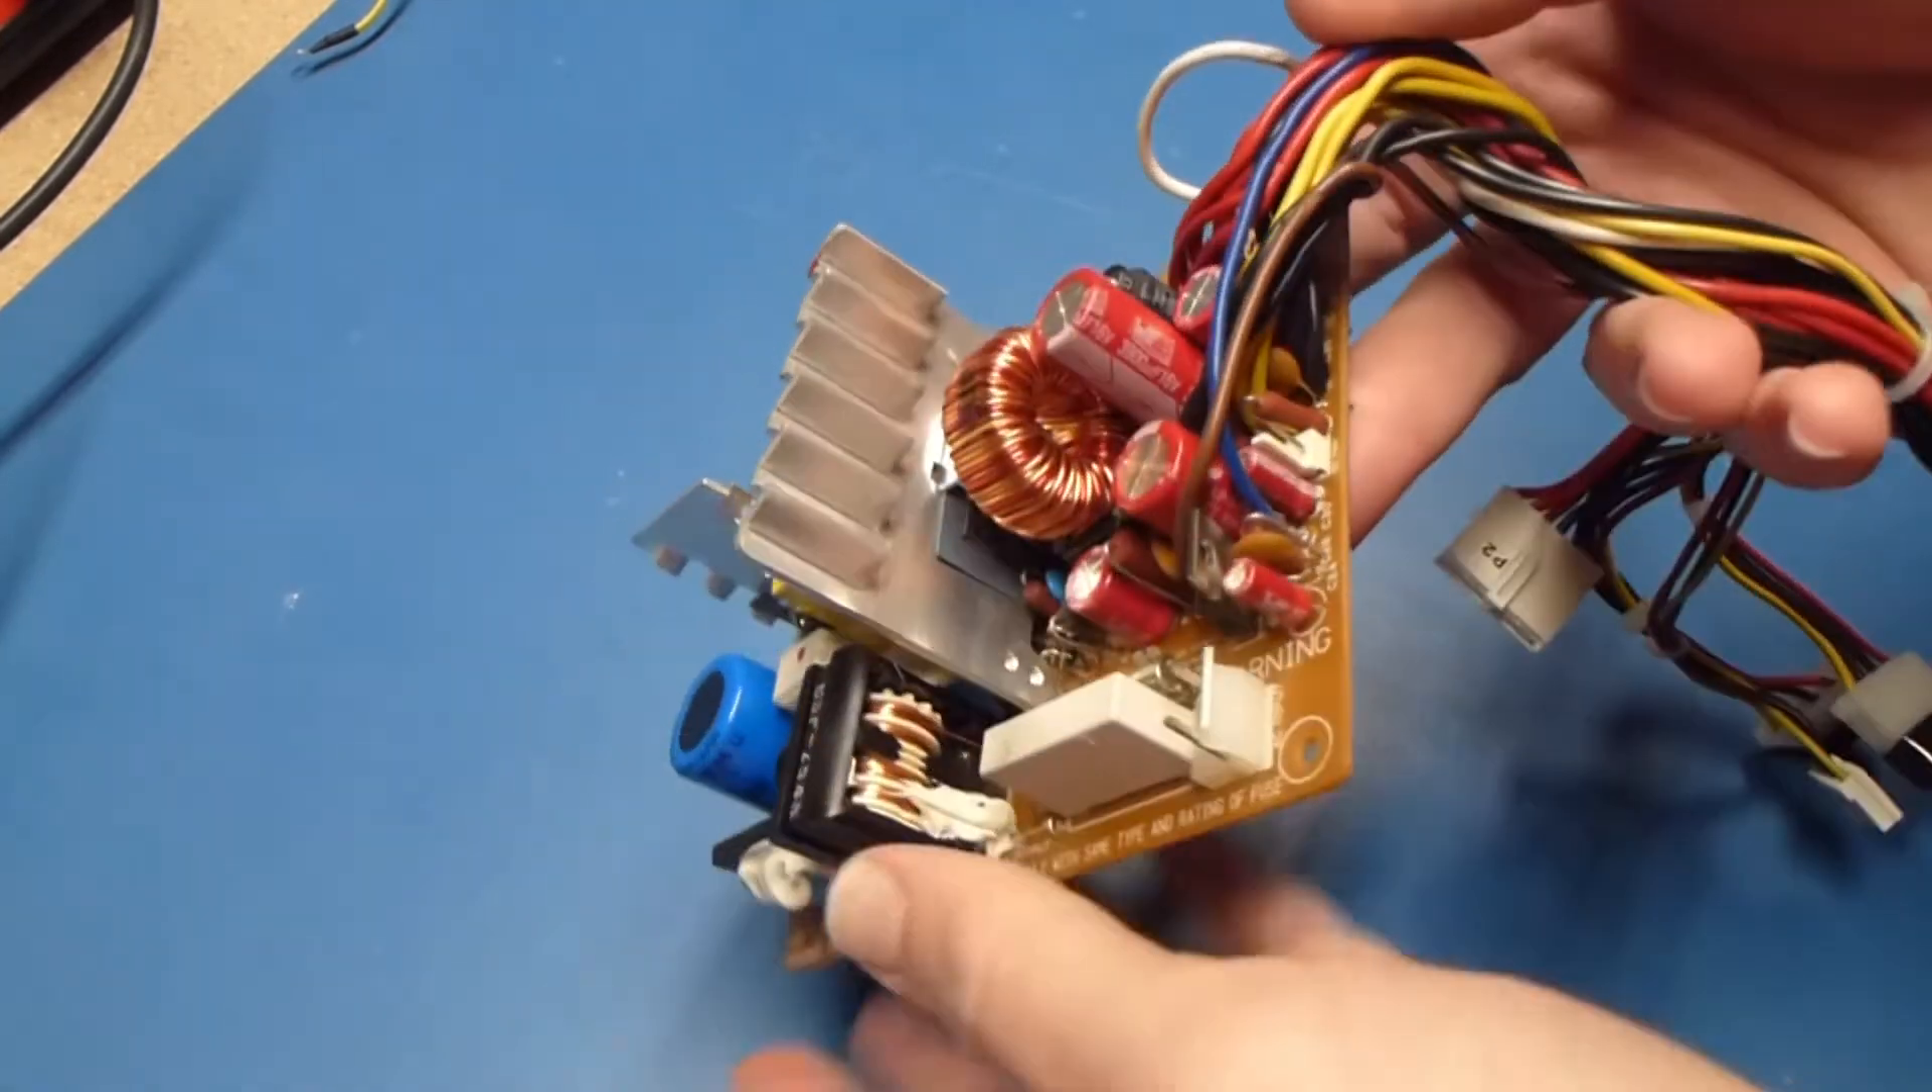Alright, we got our pretty new red caps installed here.